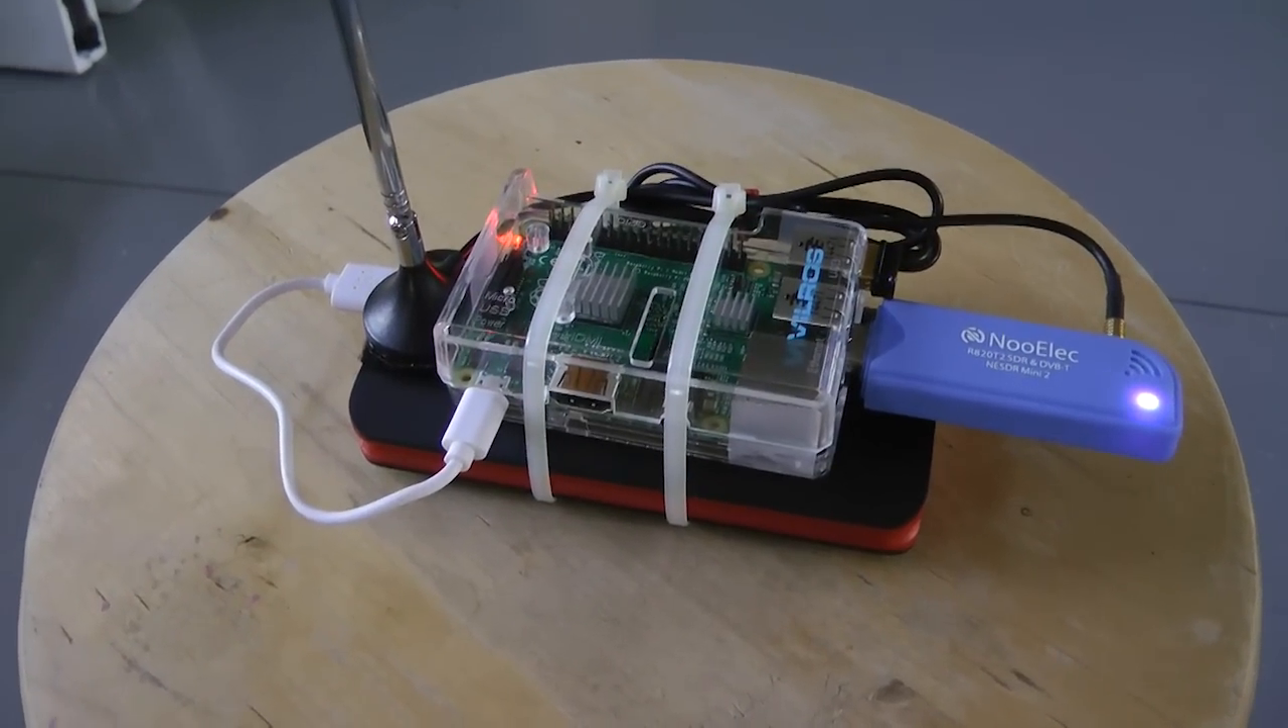Here is the completed receiver. I have the receiver tie wrapped to the battery pack below it.